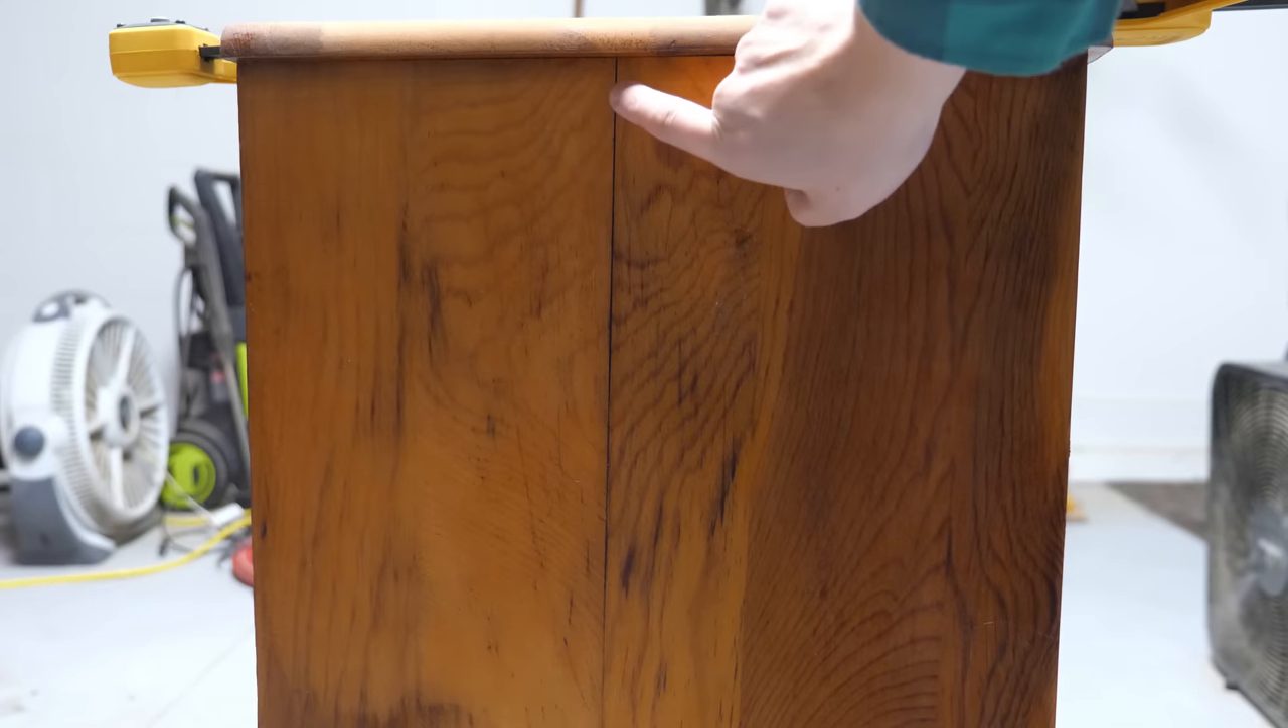On the left side of the dresser, there was some separation happening between the two solid wood pieces.